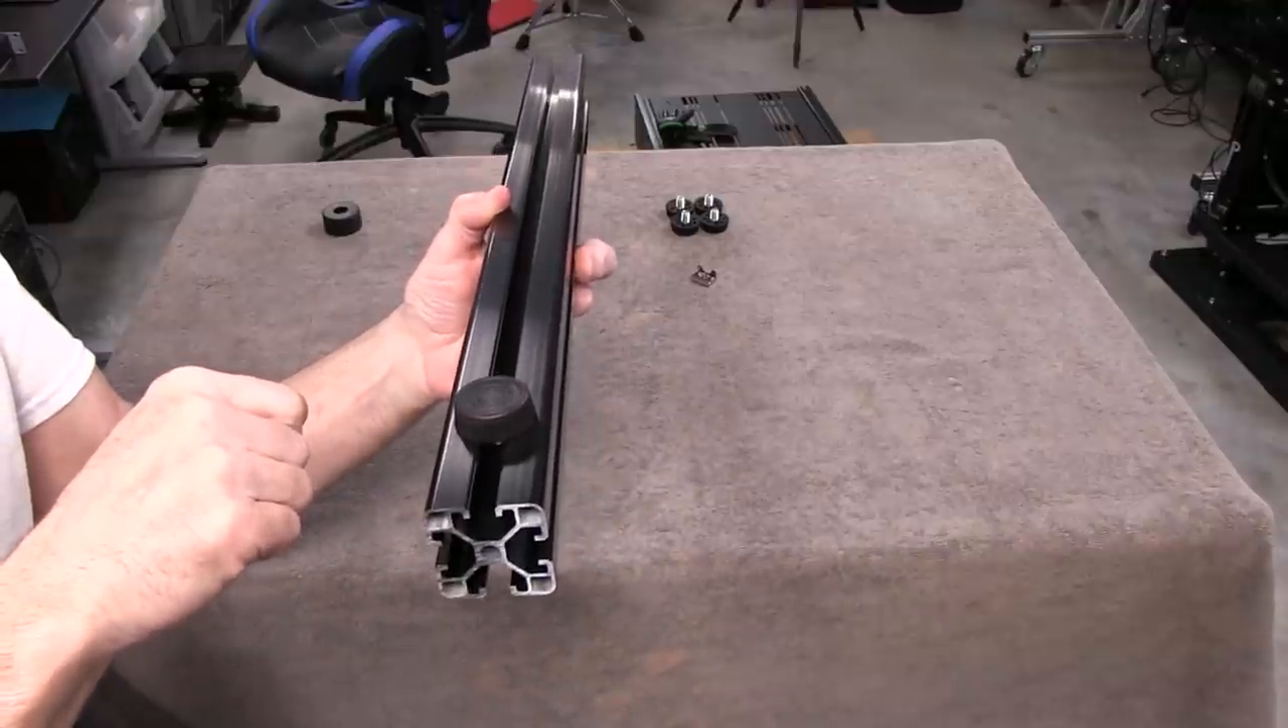It's not even covering the whole profile.